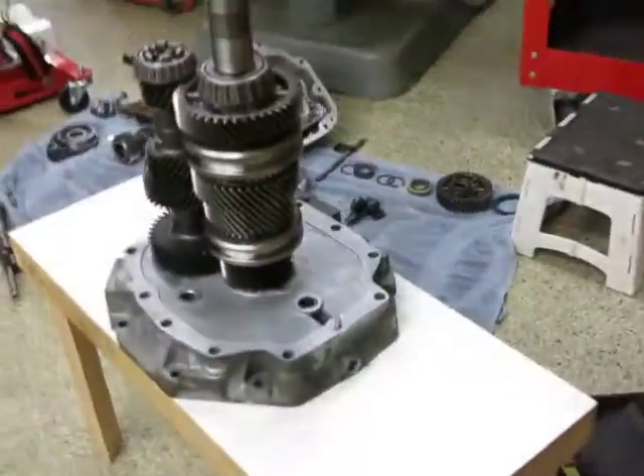As you can see, I've now reassembled the main shaft and the counter shaft back into the transmission end plate.